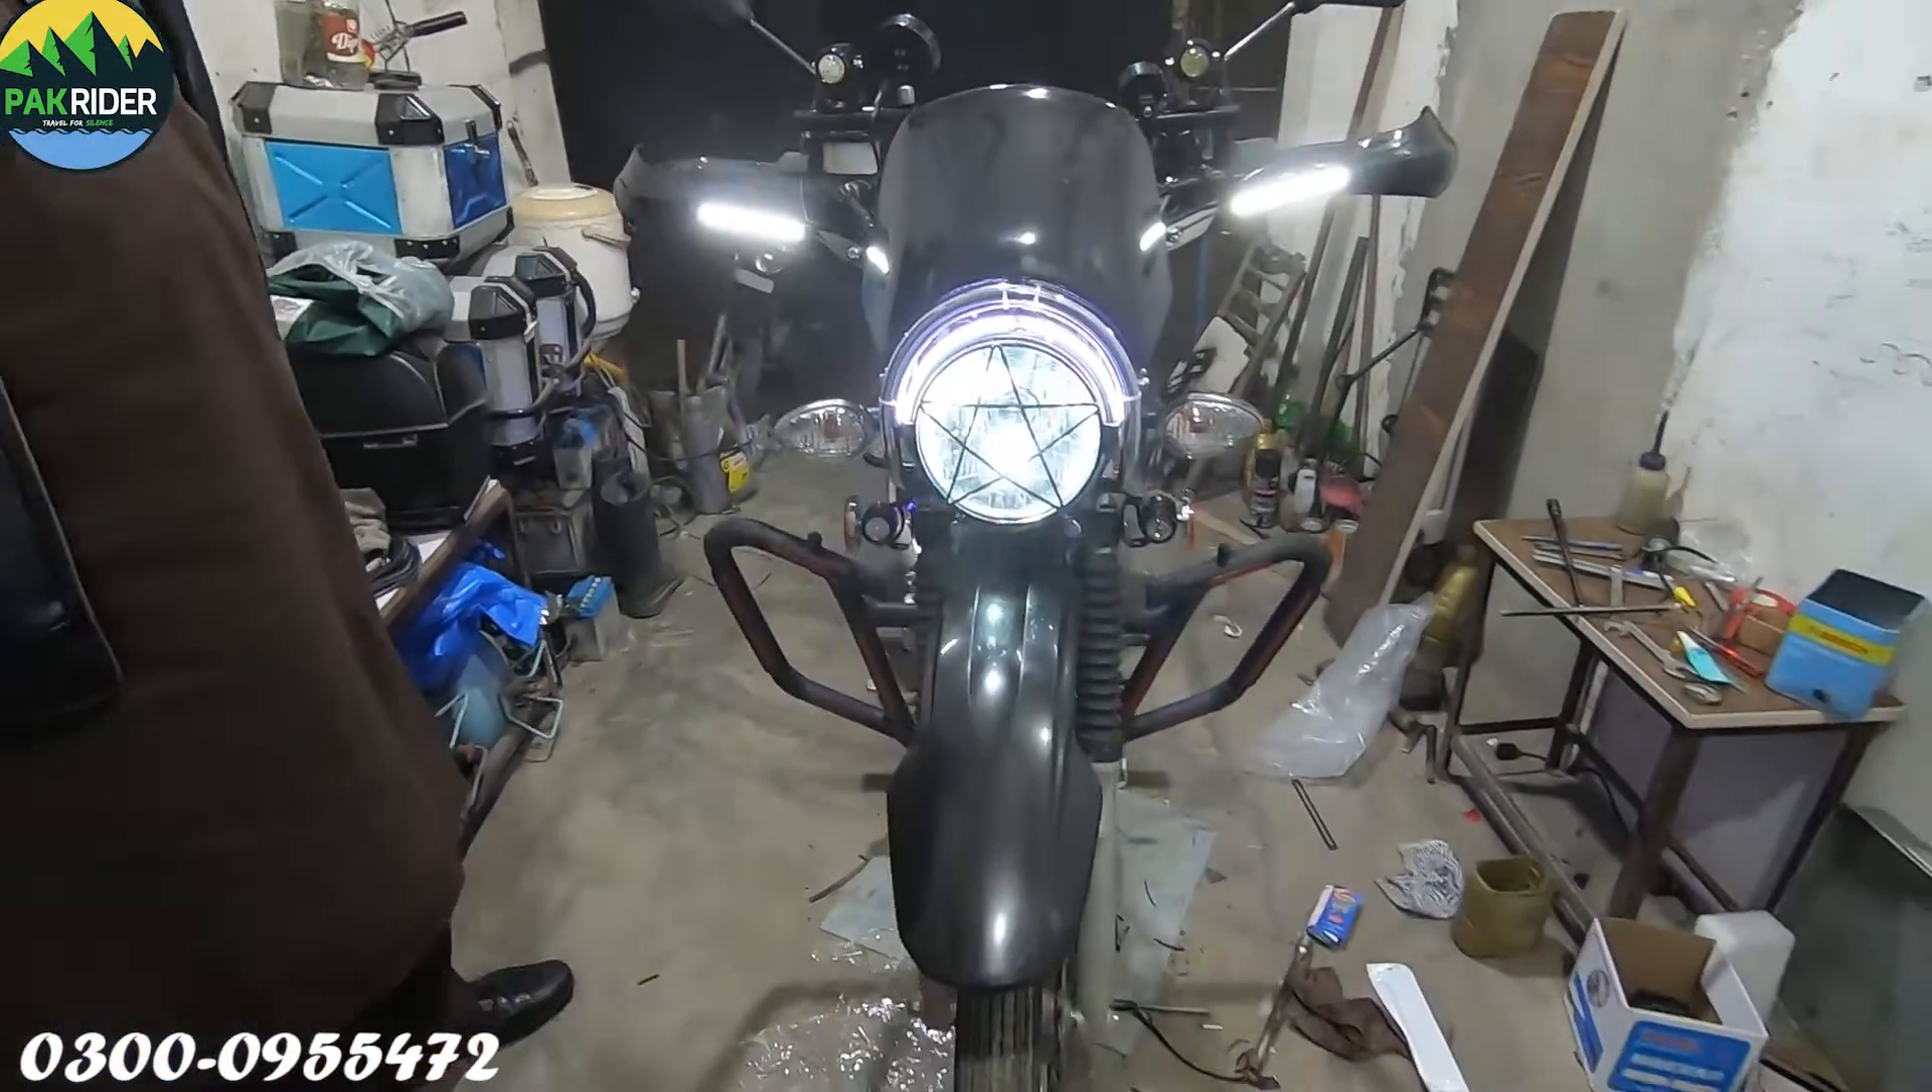یہ دیکھیں آپ ہیڈ لائٹ کے اوپر ہیڈ لائٹ گریل آ گئی ہے۔